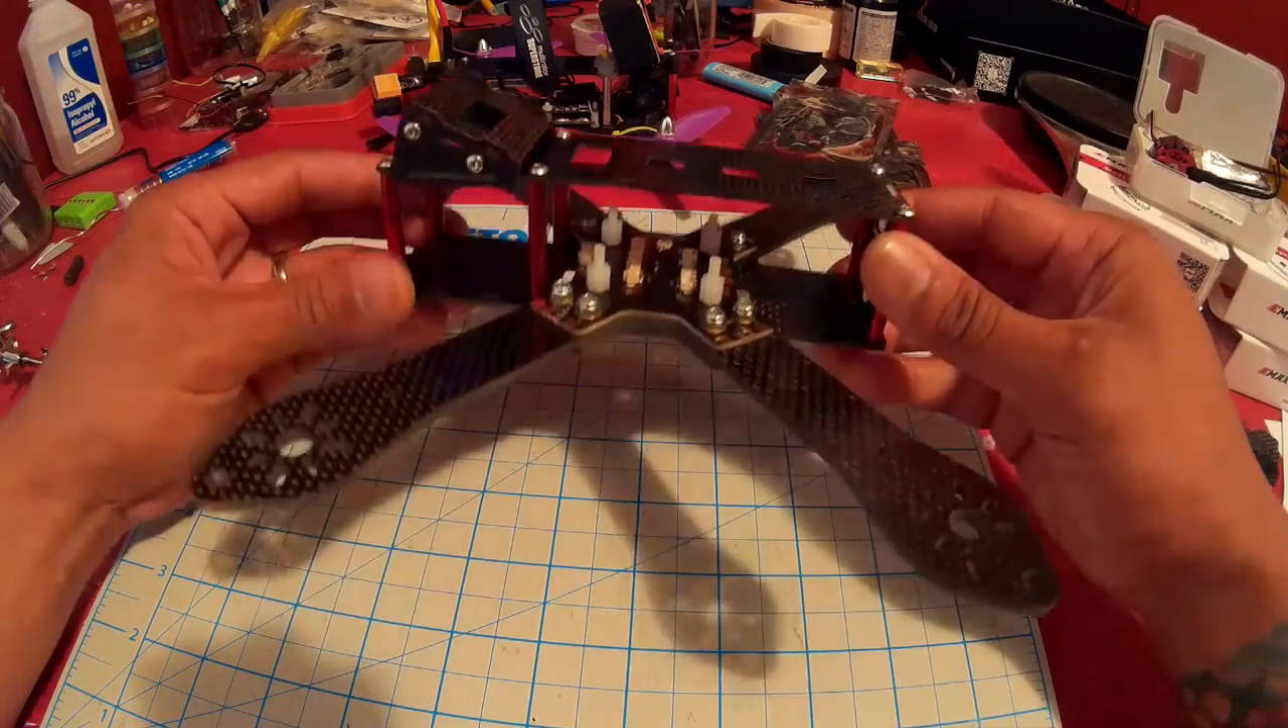Okay so here we have the frame fully assembled and I gotta say it's pretty awesome.